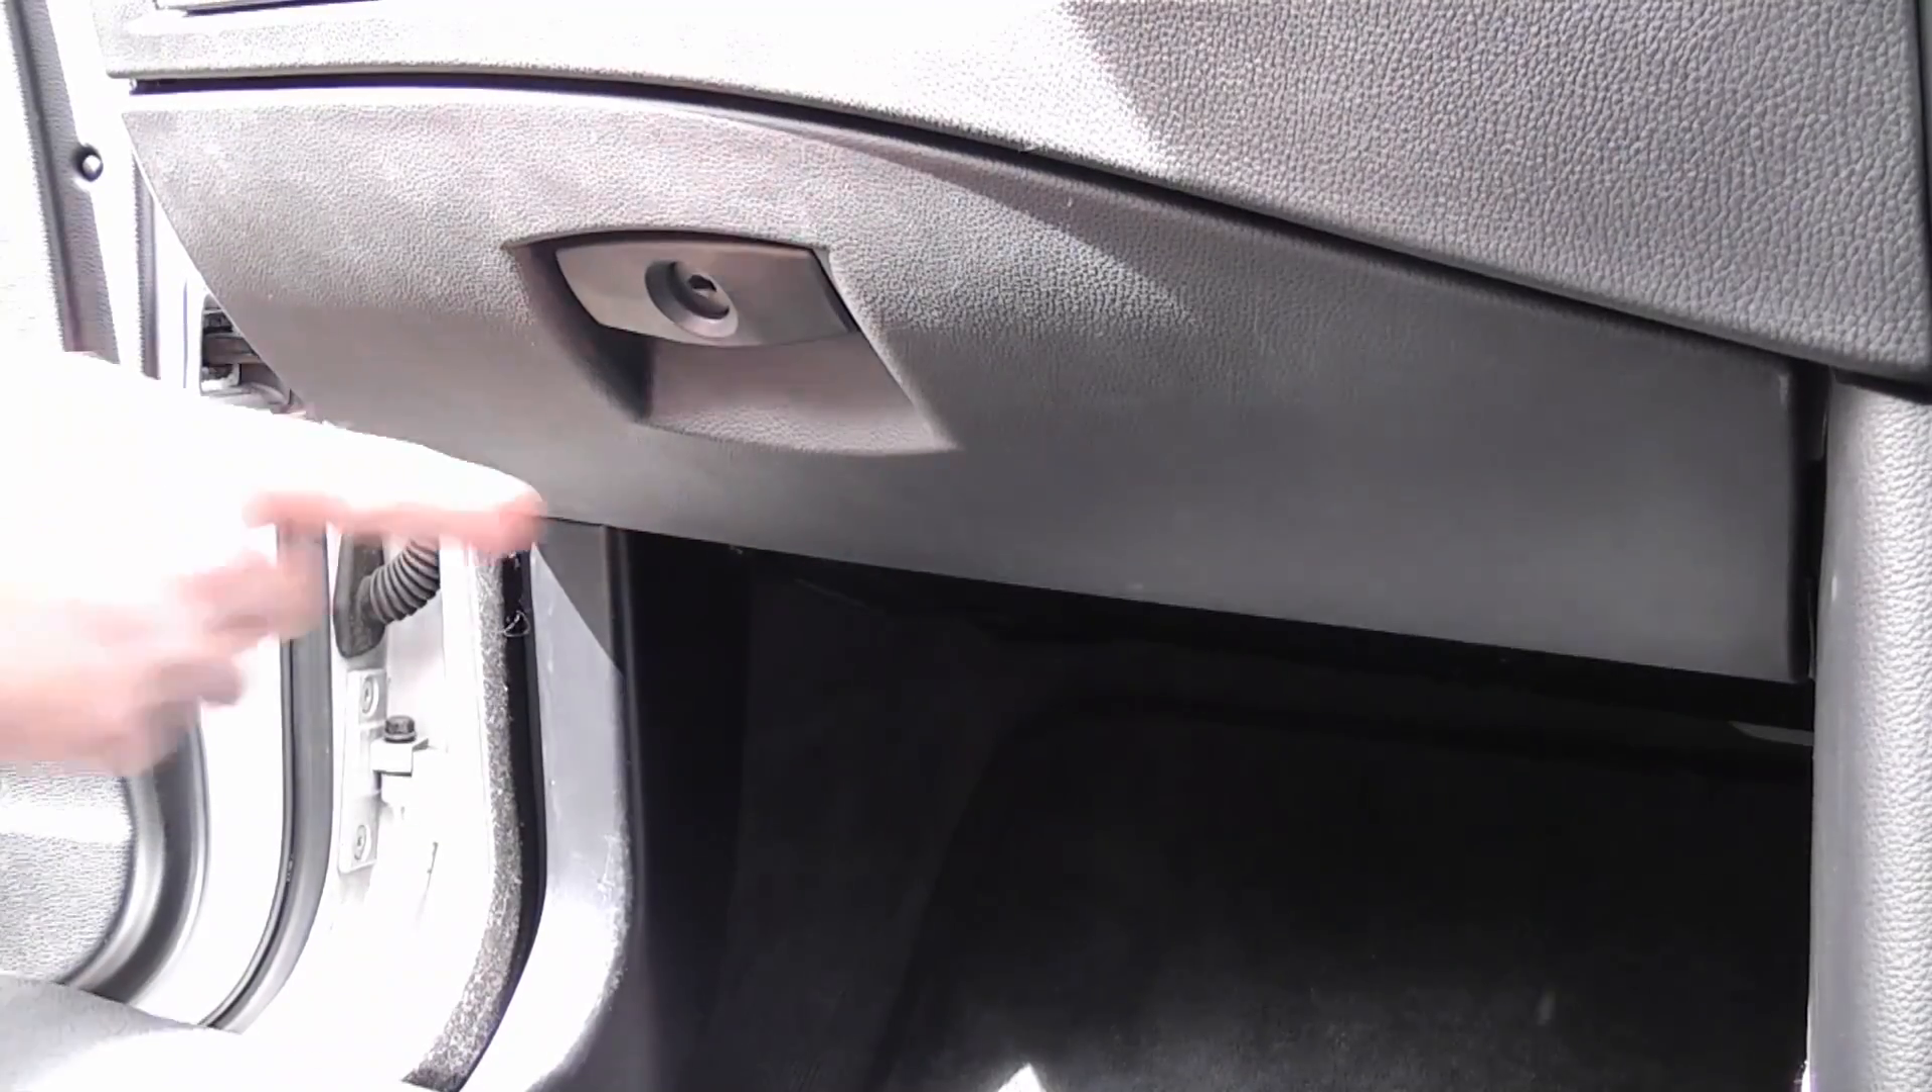OK, drodzy Państwo, schowek już skończony, czyli rączka zamontowana.